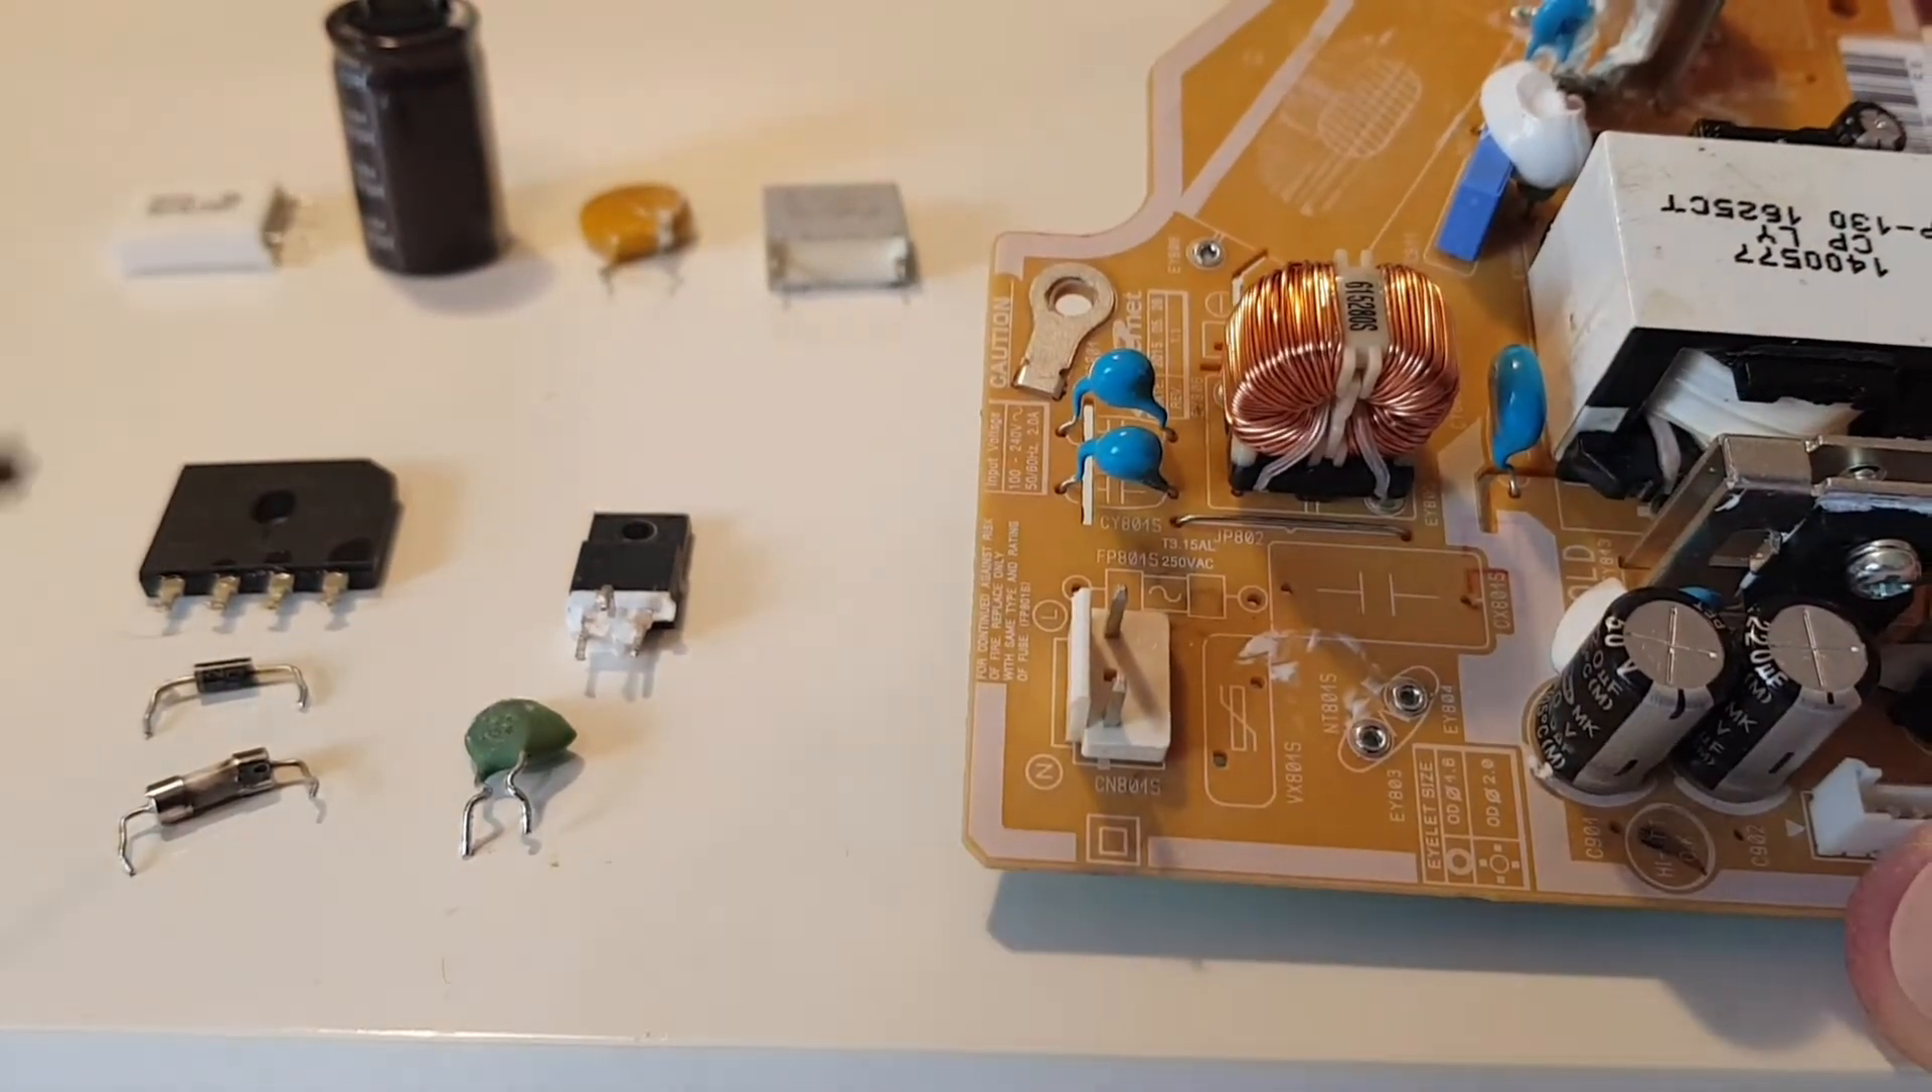So as you can see i've already removed a number of components.